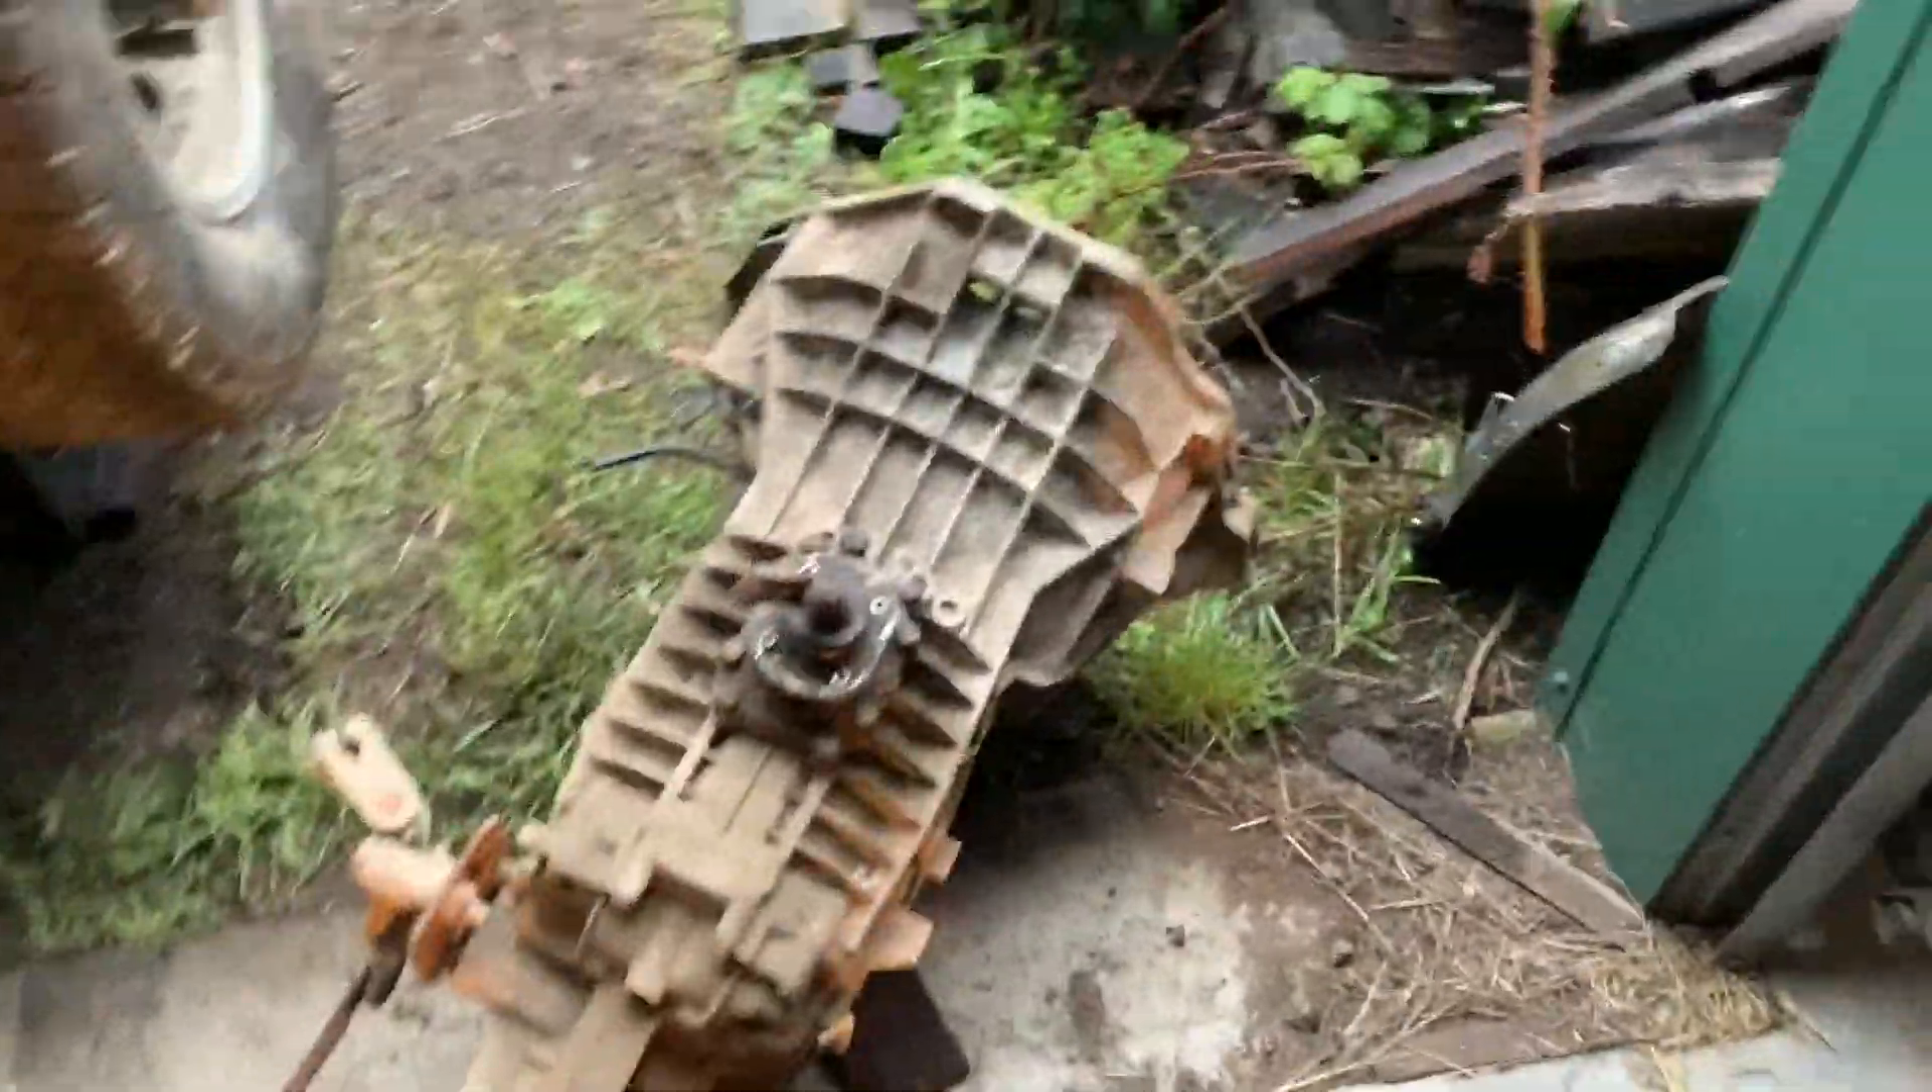Finally got the transmission out. With the T-case.